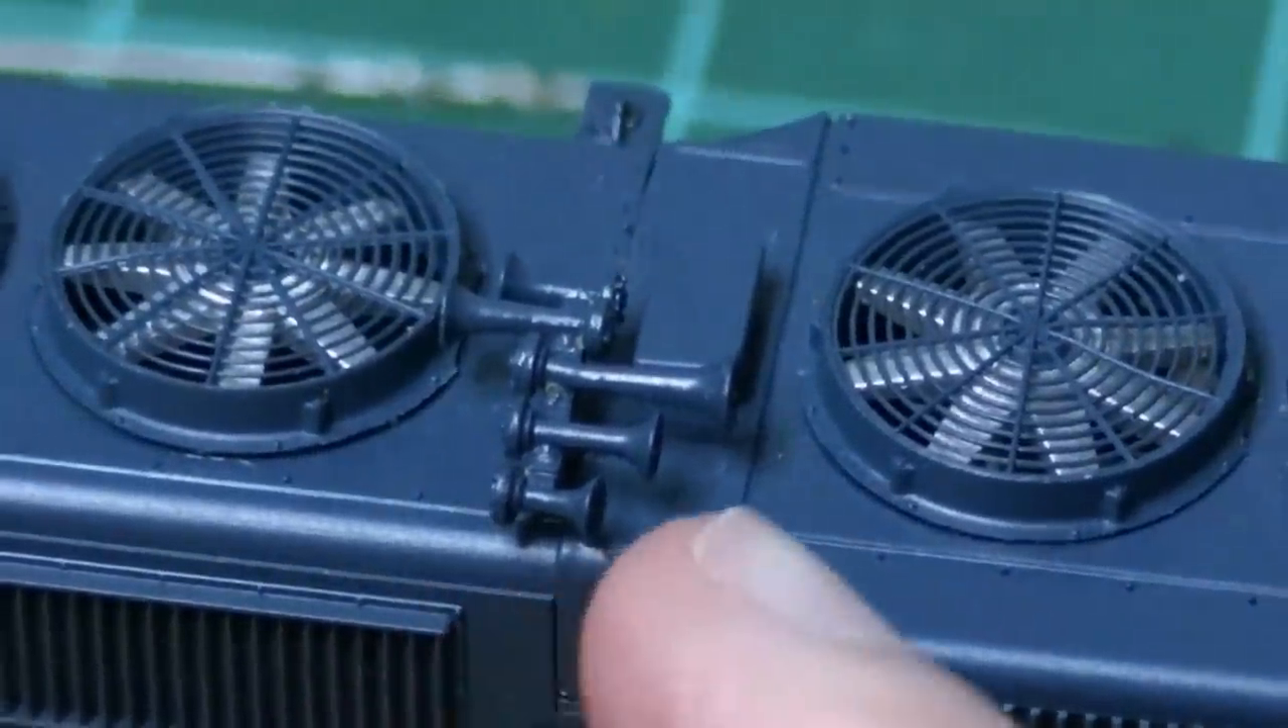And voila, the horn is installed.